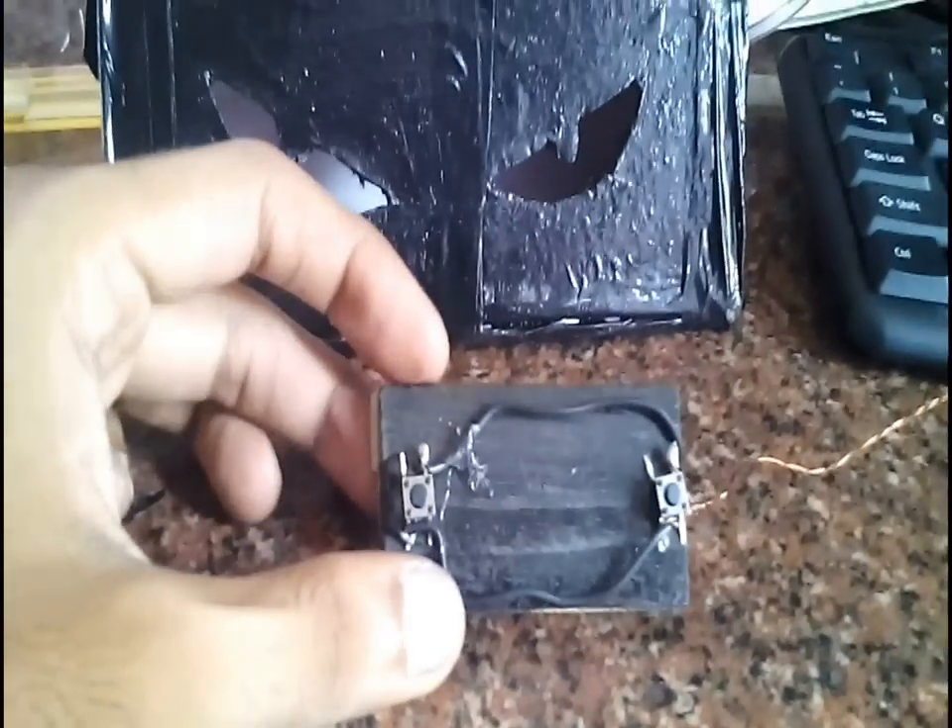I stuck both switches on a wooden piece and connected them in parallel like this.